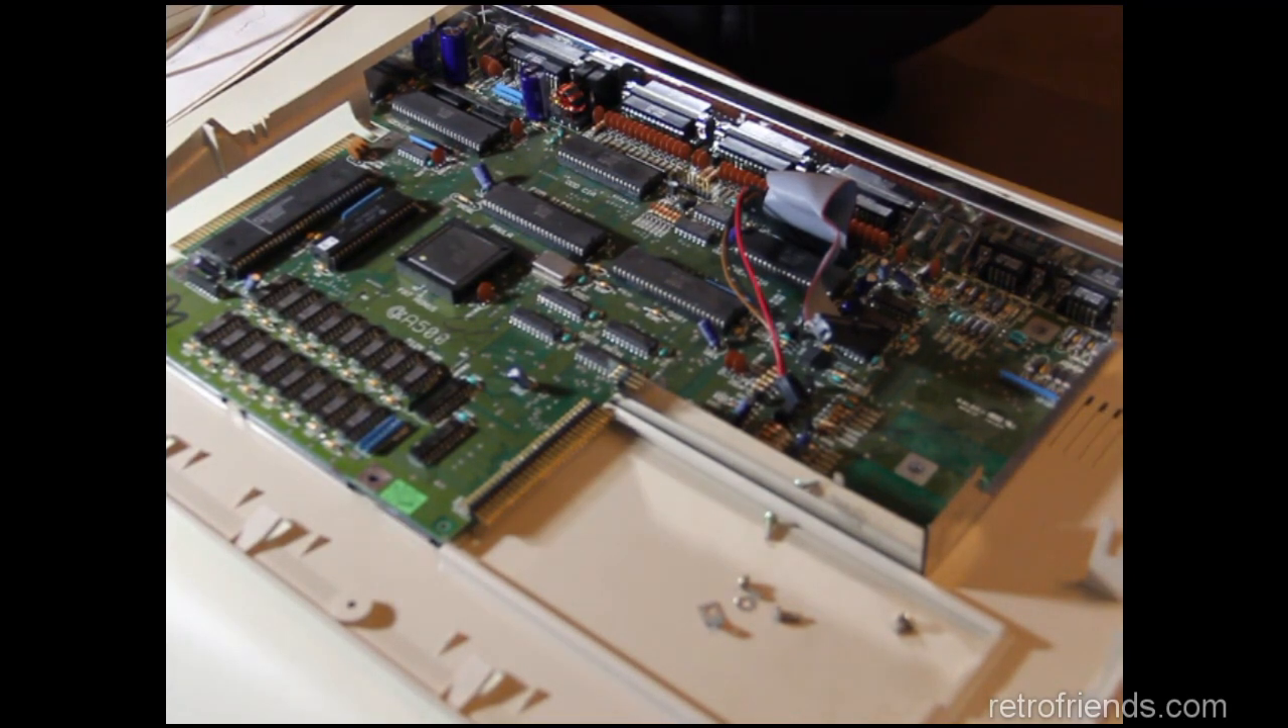Here we have an already disassembled A500. Ready for the GoTek.